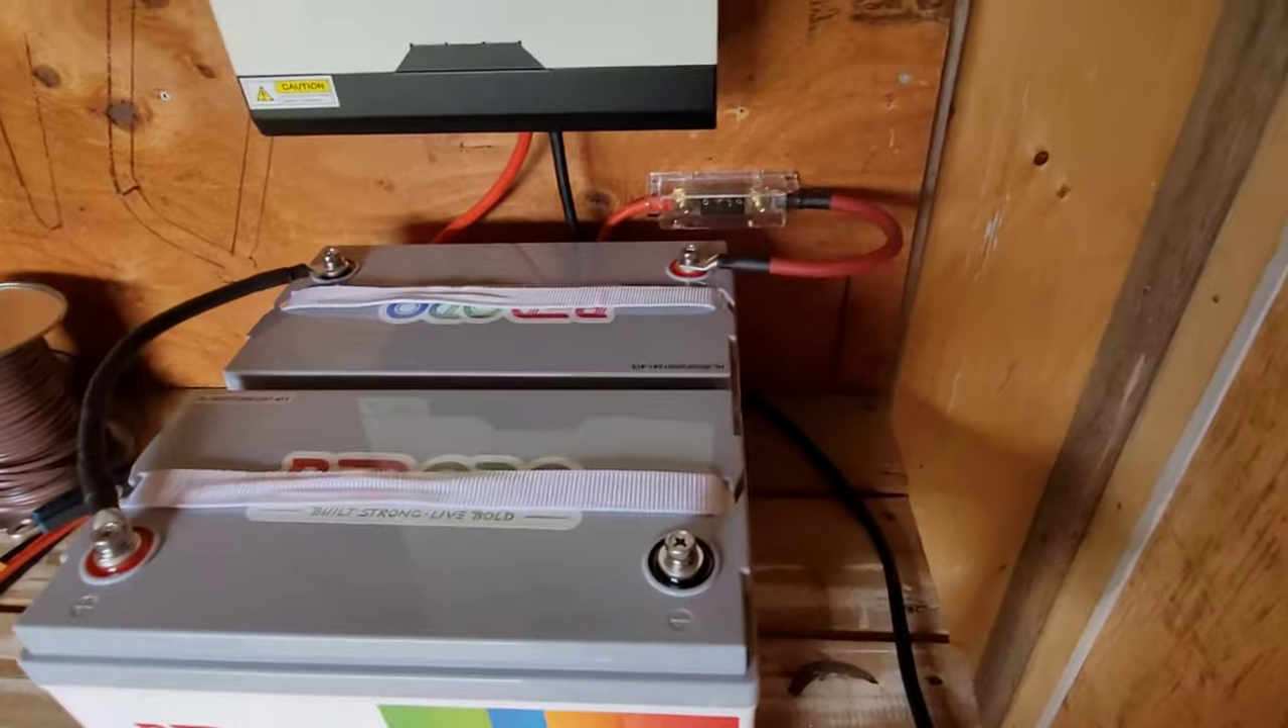I haven't done the negative yet because I don't want the spark.